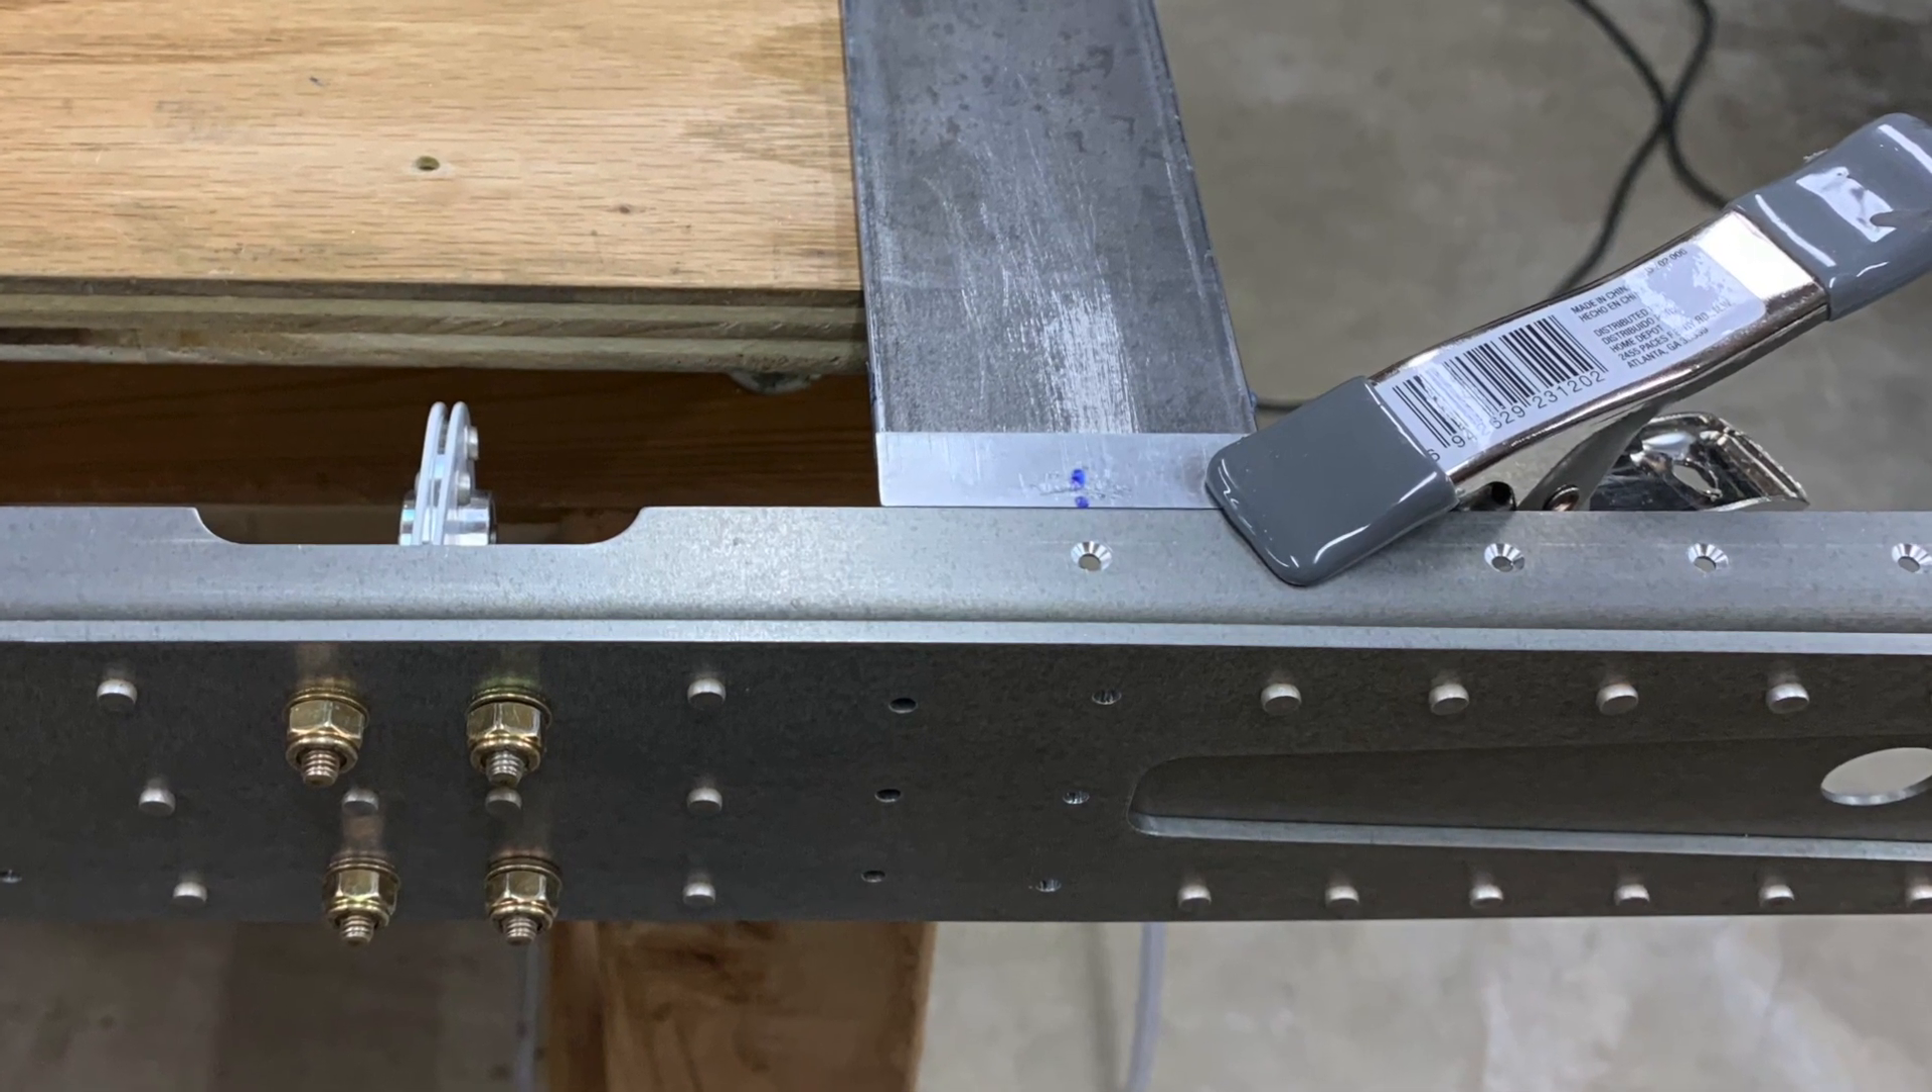There you can see the part clamped in place.